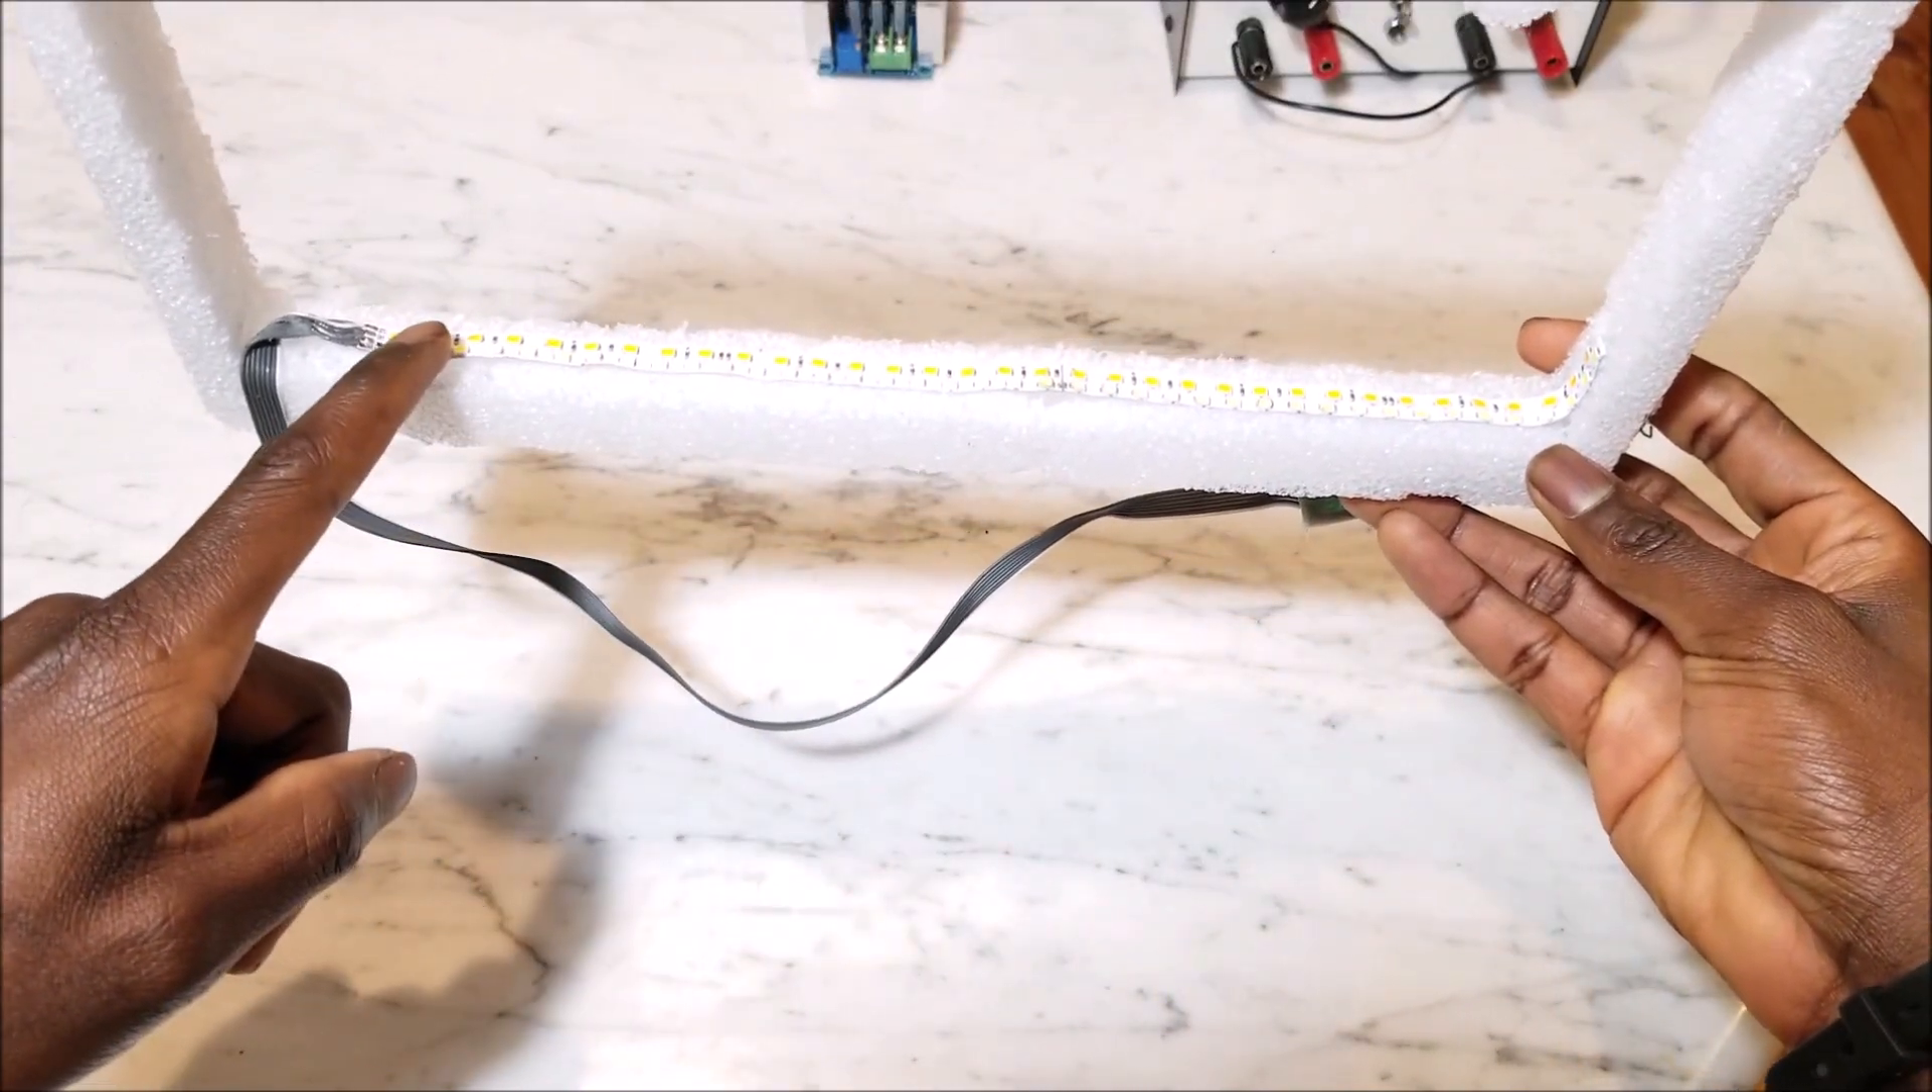This is just a little frame which is about it's about 15 millimeters thick and you can also see I have LEDs mounted in the bottom.